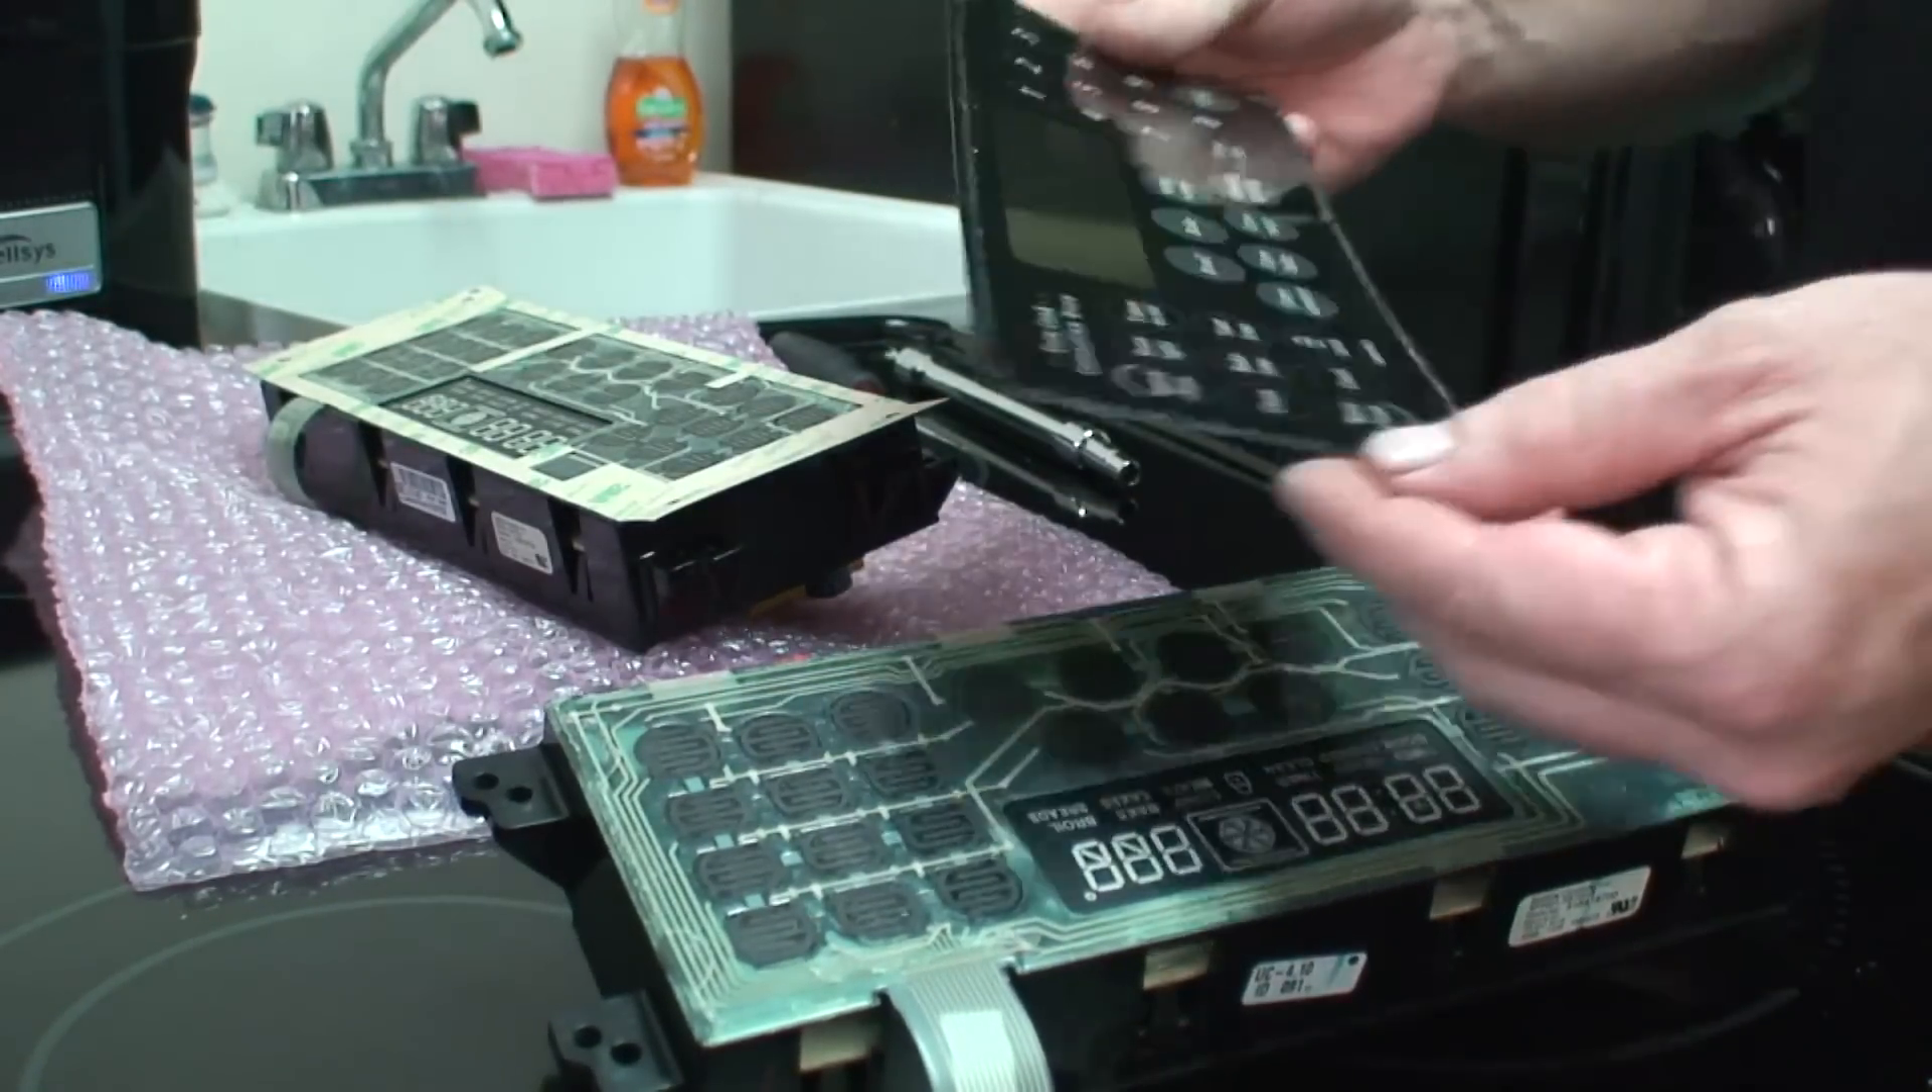All right, so now we have the cover removed.